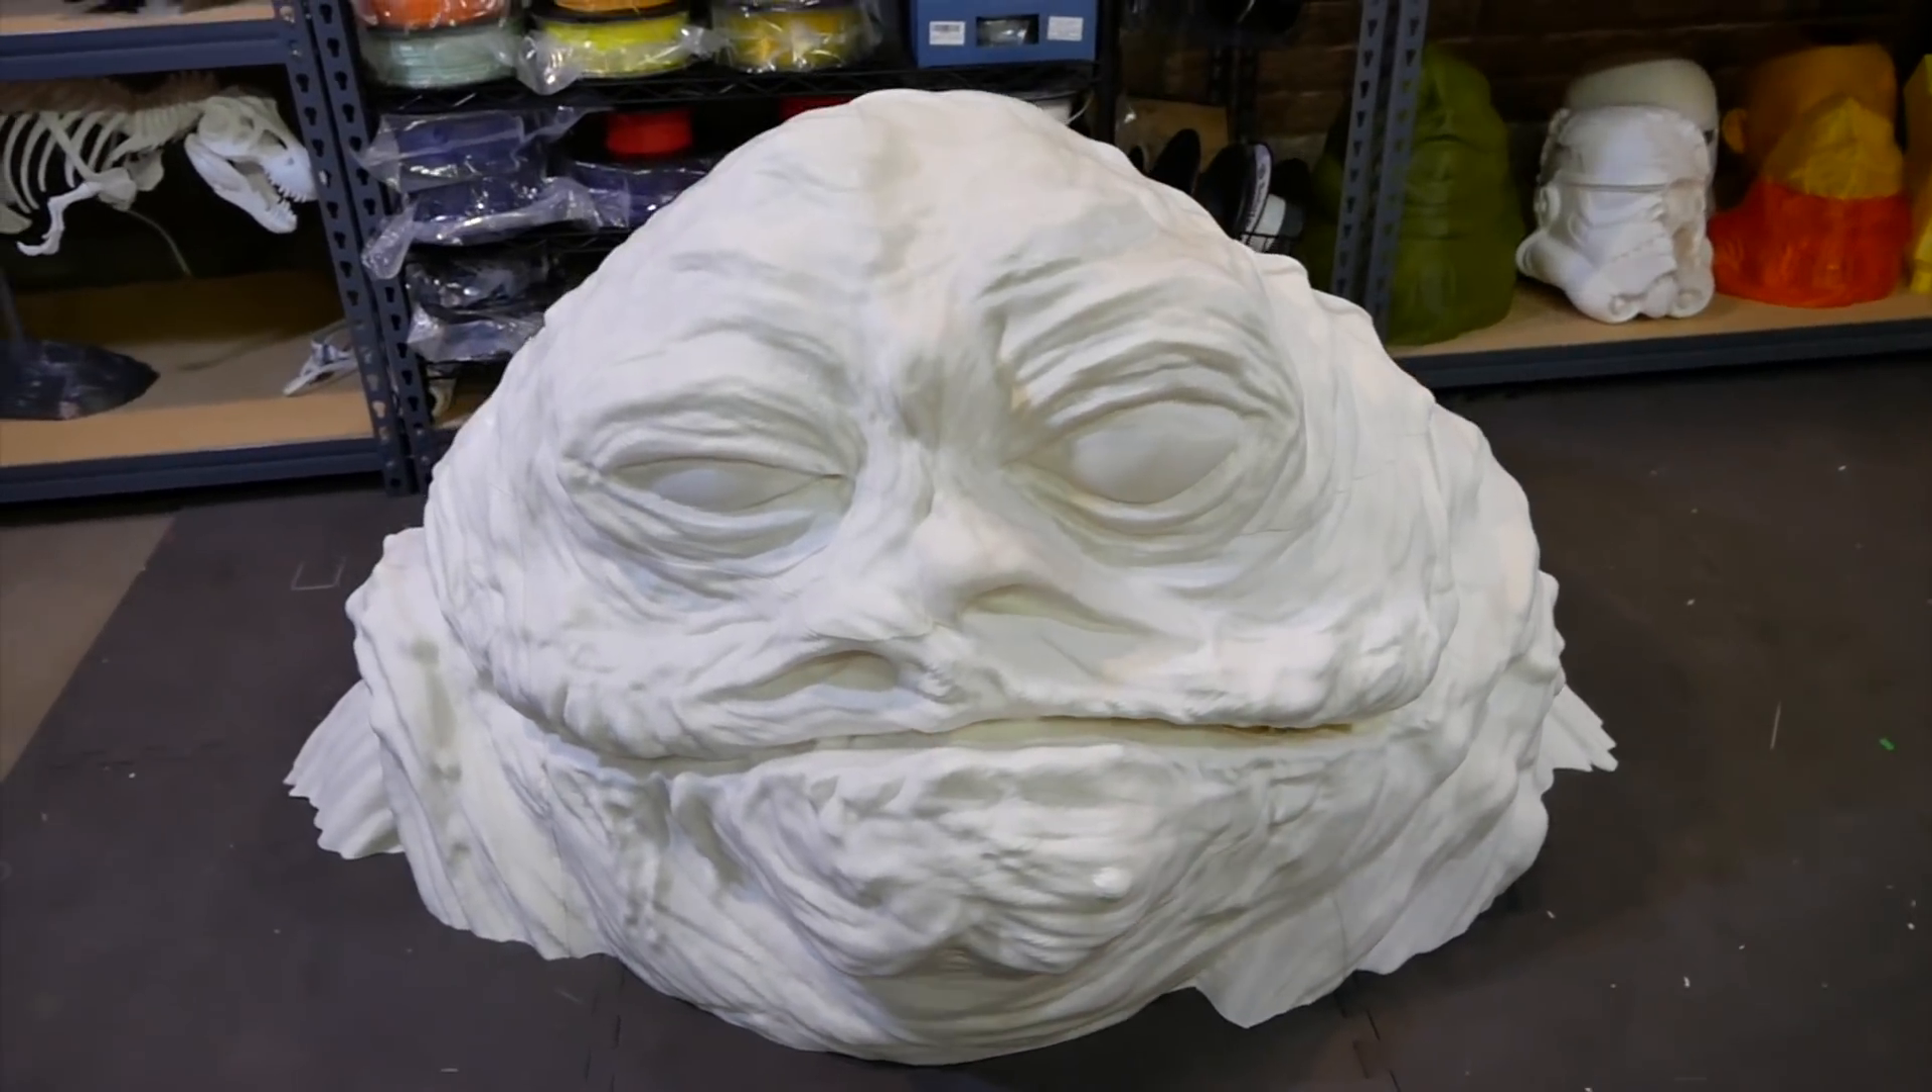The head is completely printed and mostly assembled.